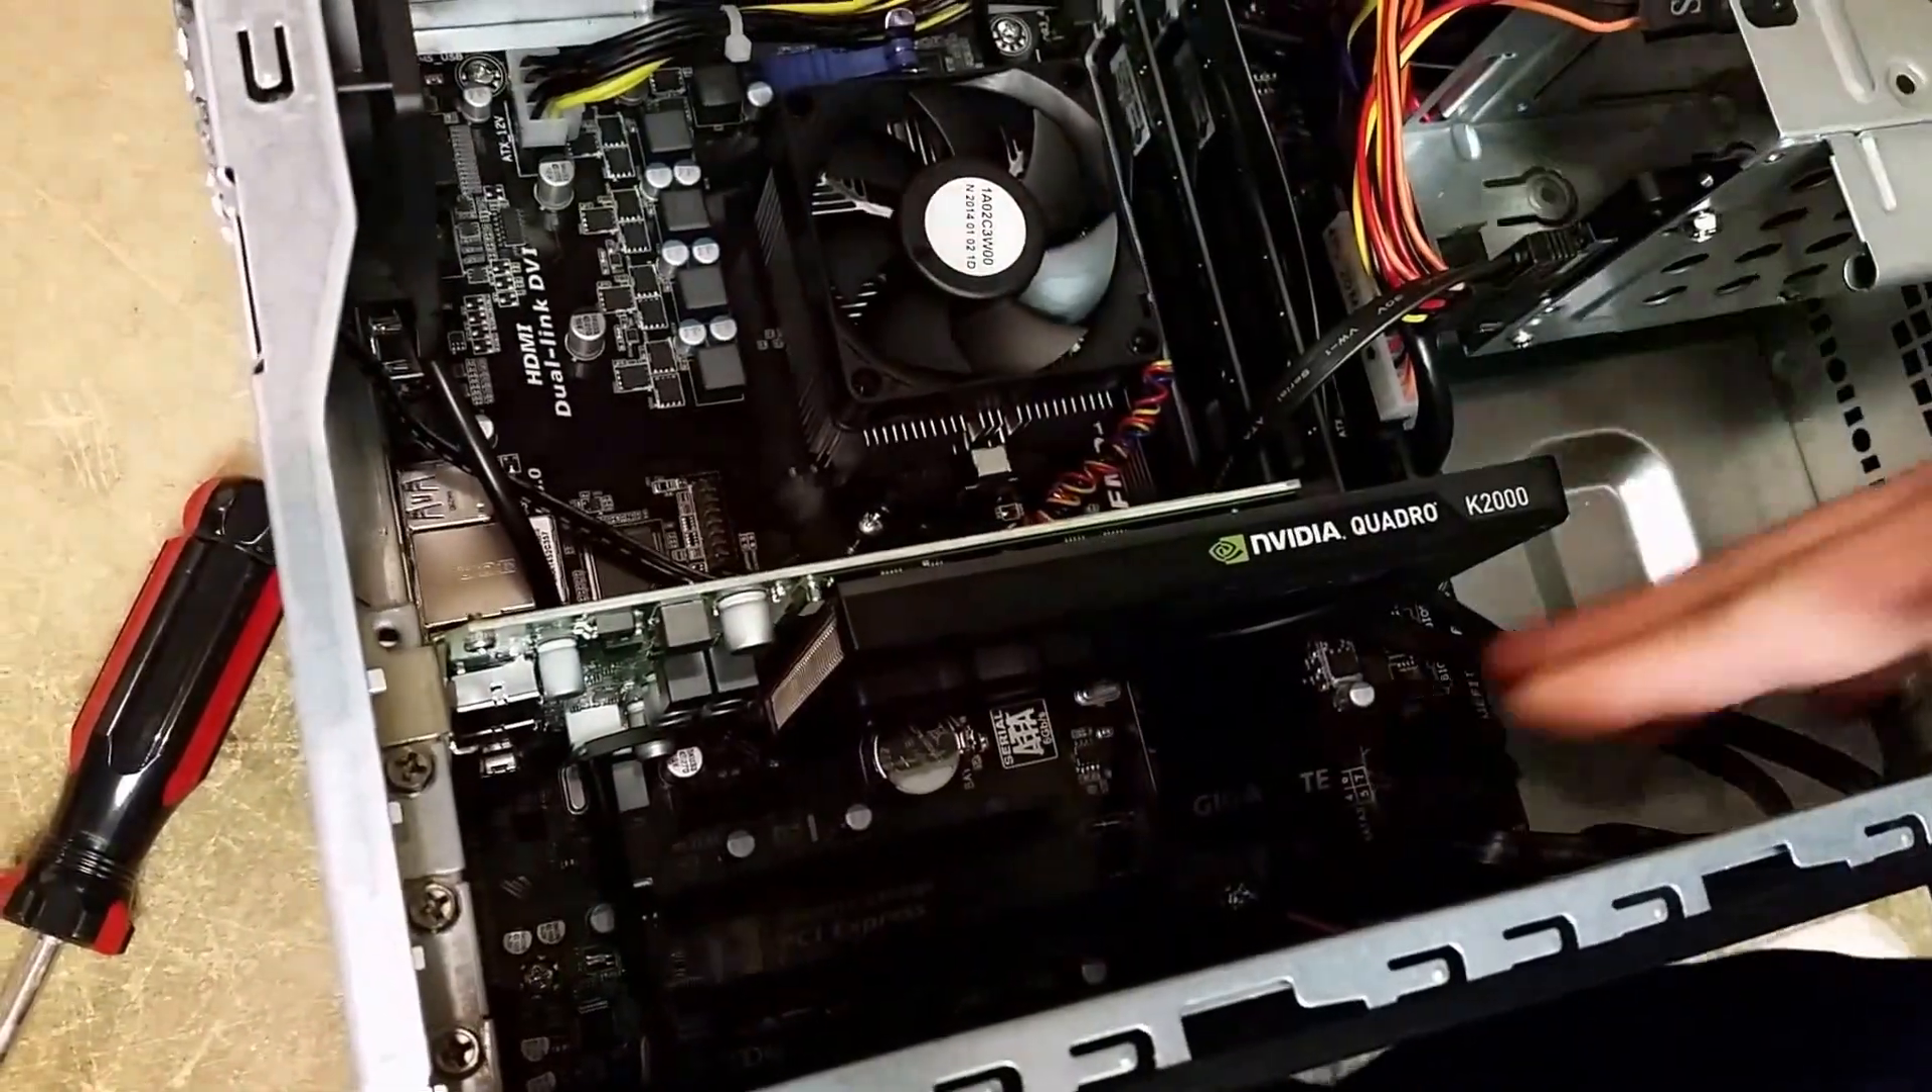And the card itself is installed.